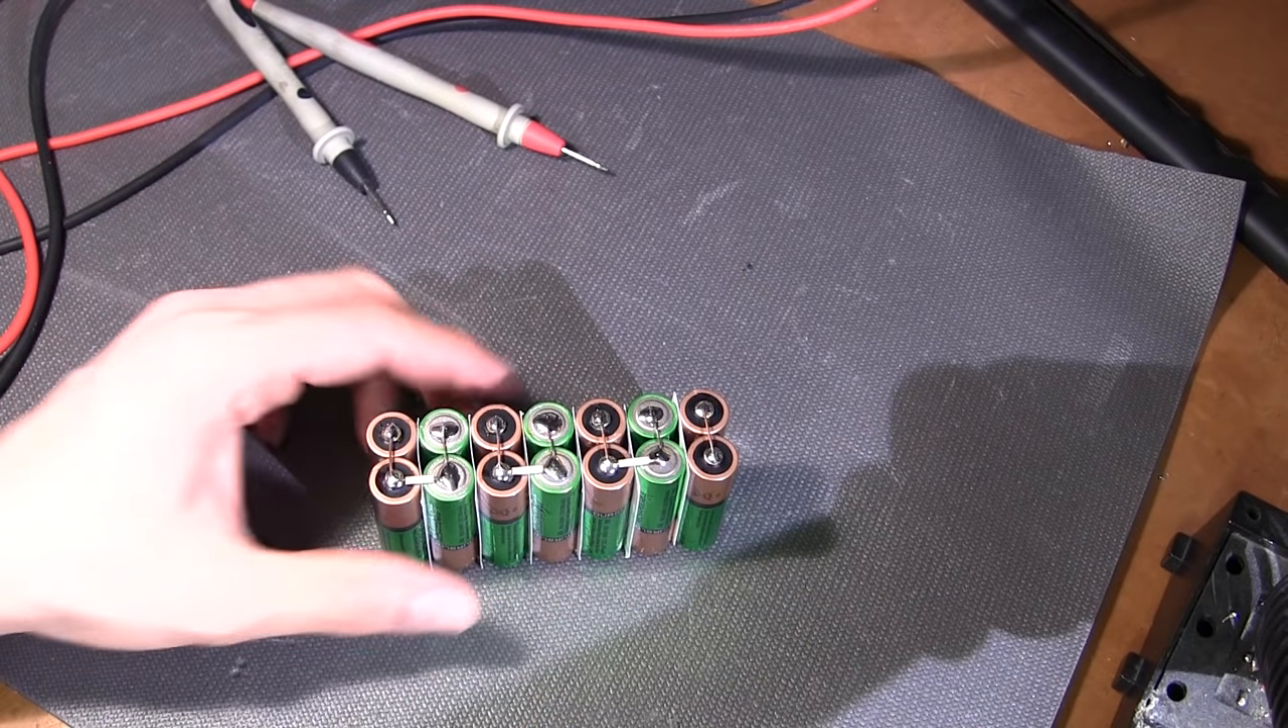The battery pack is now soldered together in series parallel.